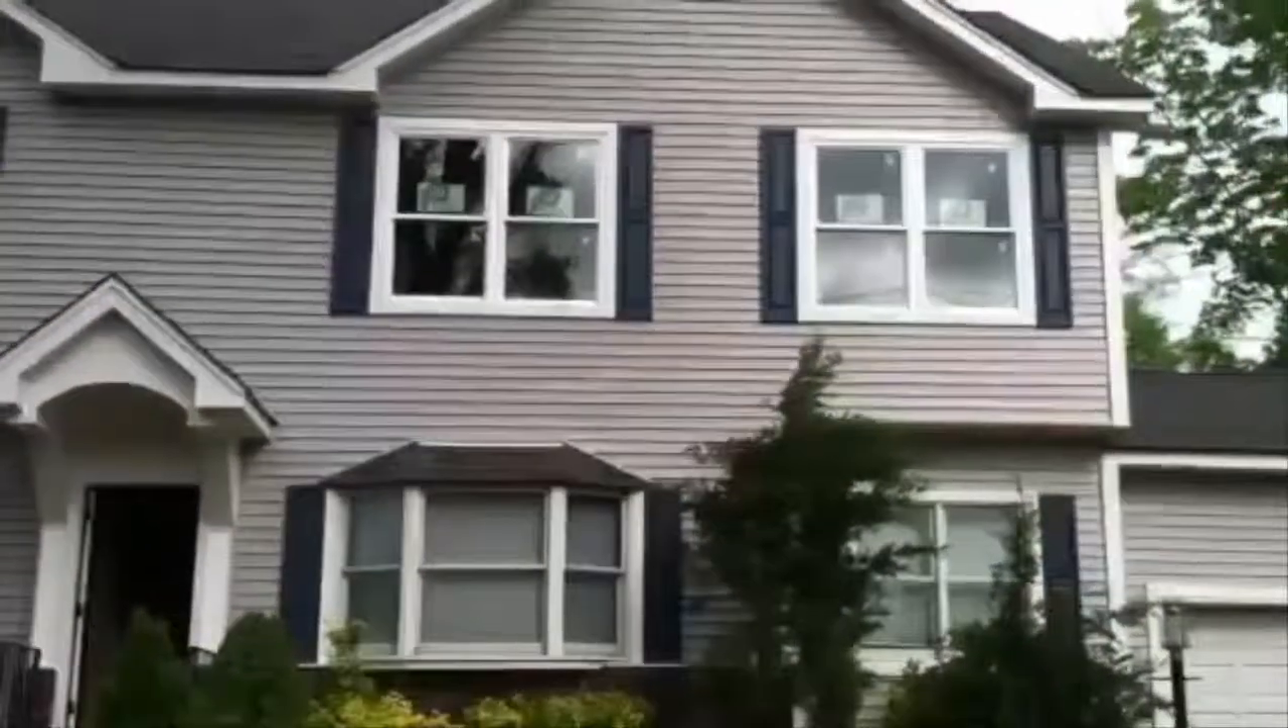Uh, you can see we installed the shutters and they really, uh, really comes together with the three and a half inch trim around all the doors and windows.